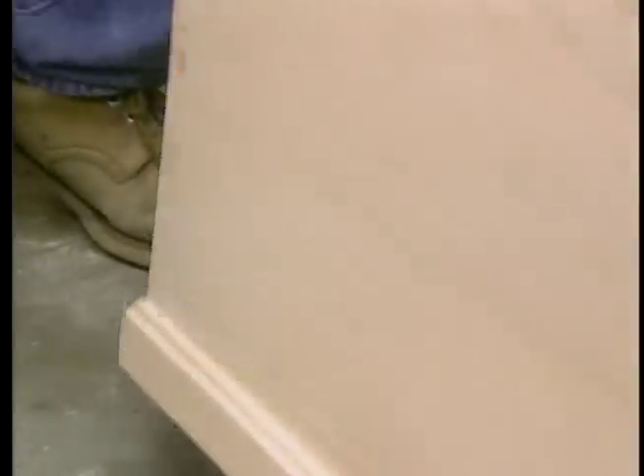At the bottom edge of the chest, I've installed a decorative base.